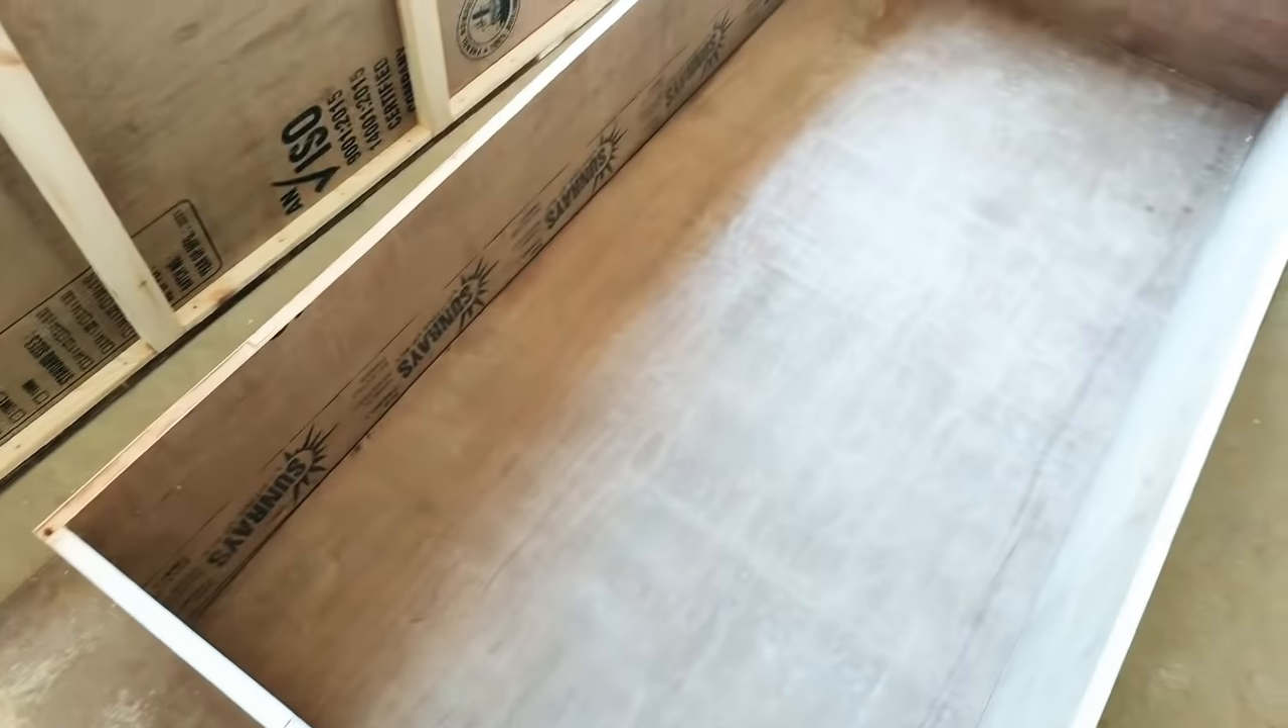यह देखो अंदर वाली प्लाई है जो यह लग चुकी है।